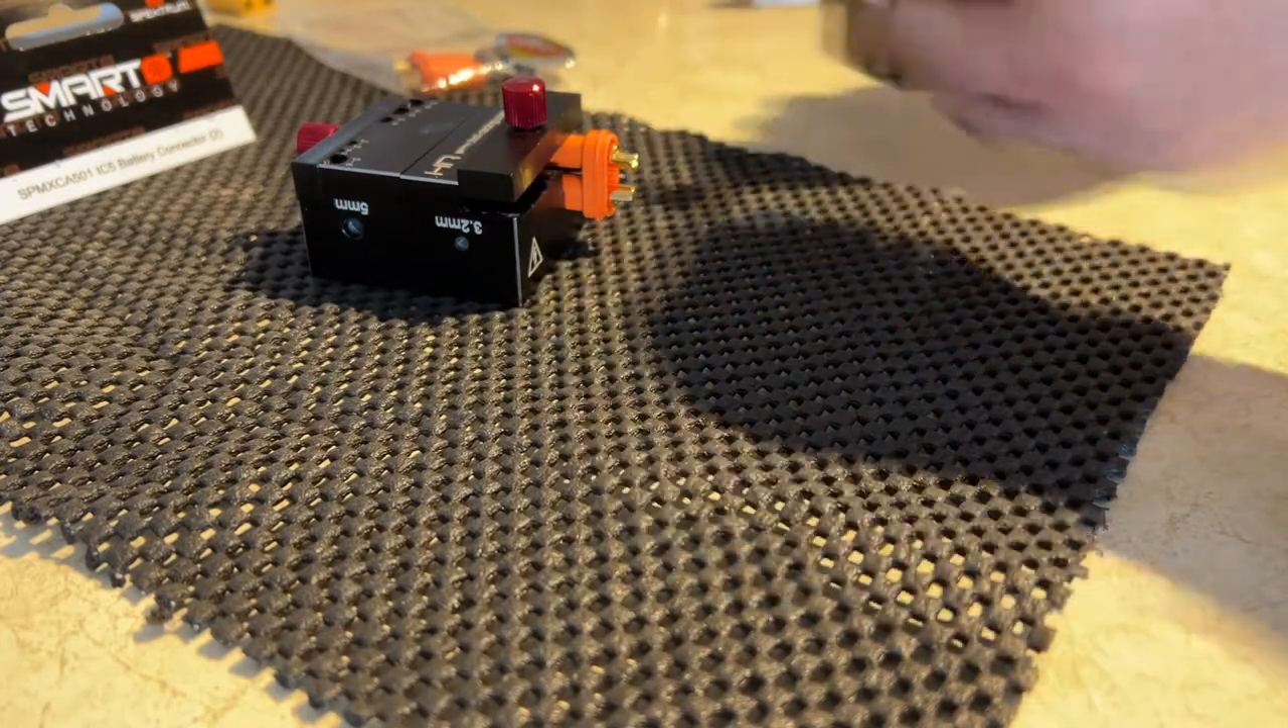I have my connector in my jig already.